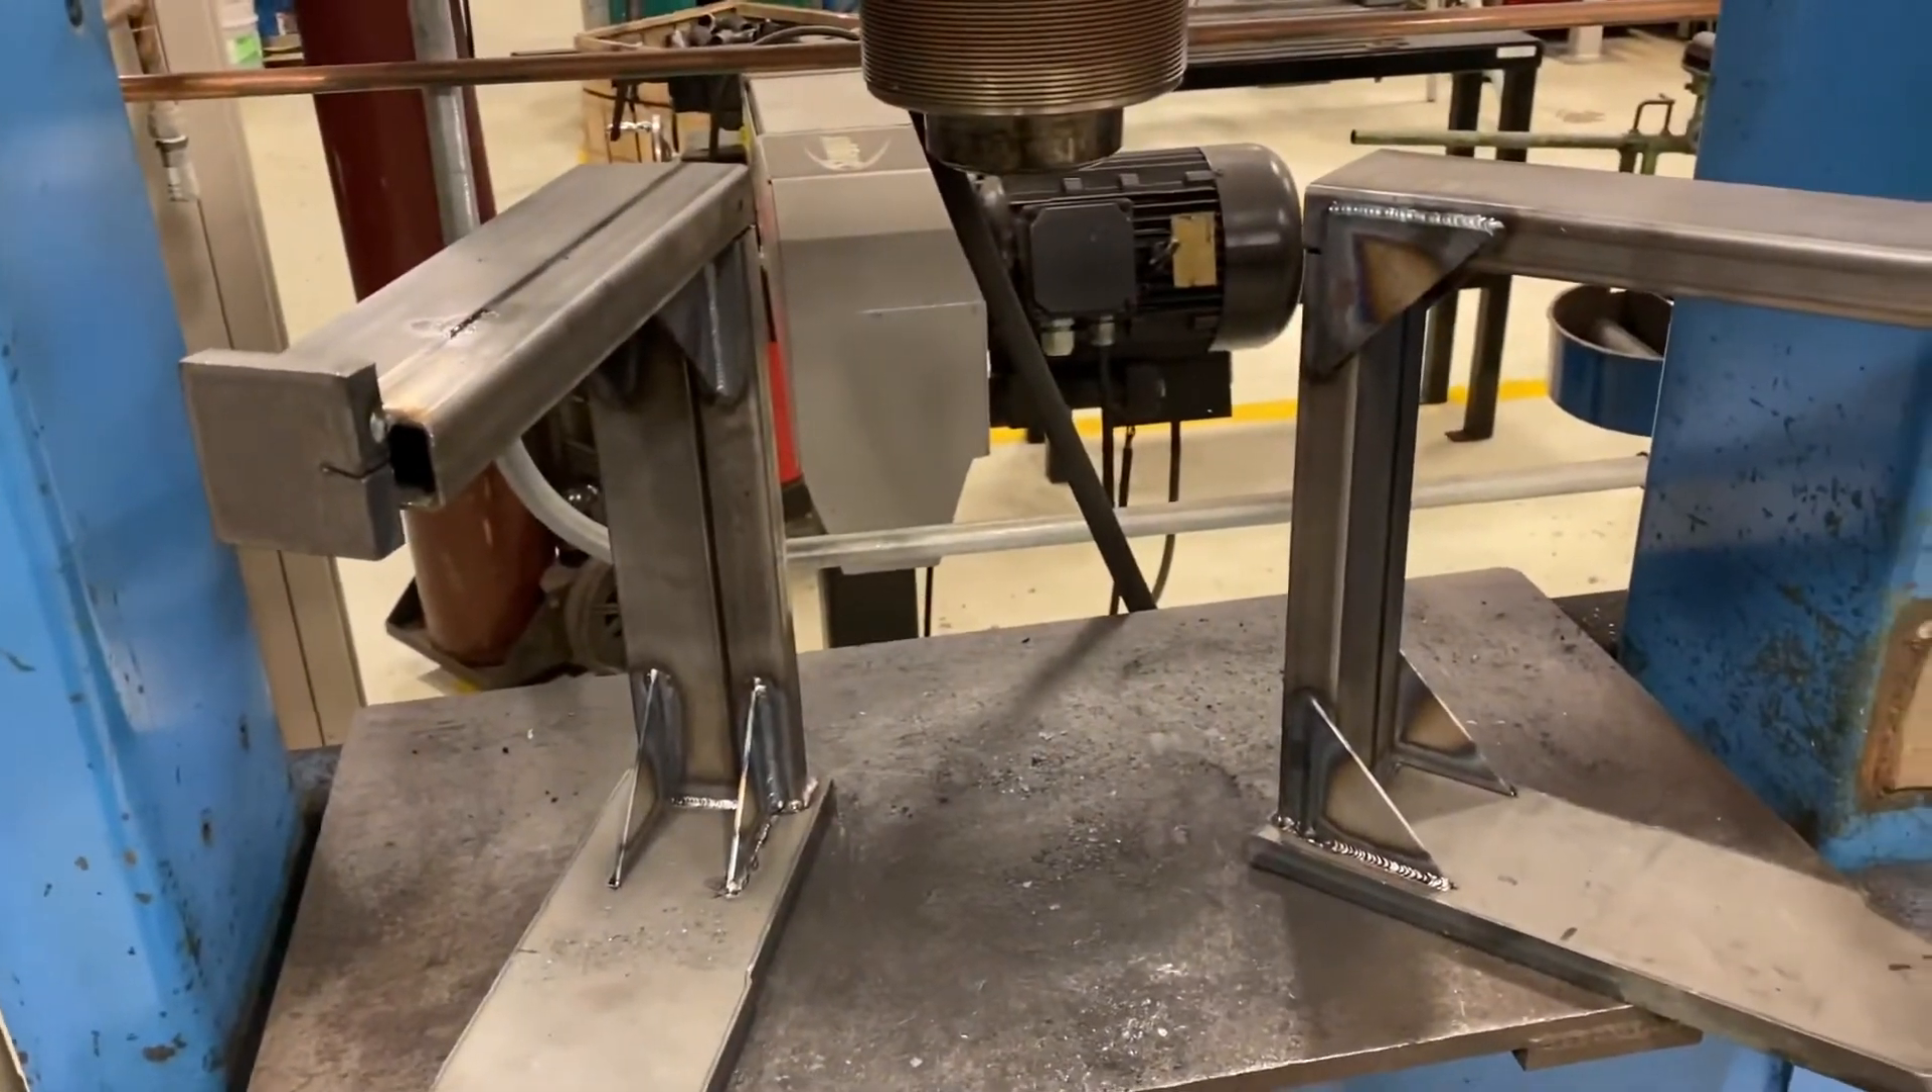I did weld the tubing all the way to the plate and welded one side of each gusset.